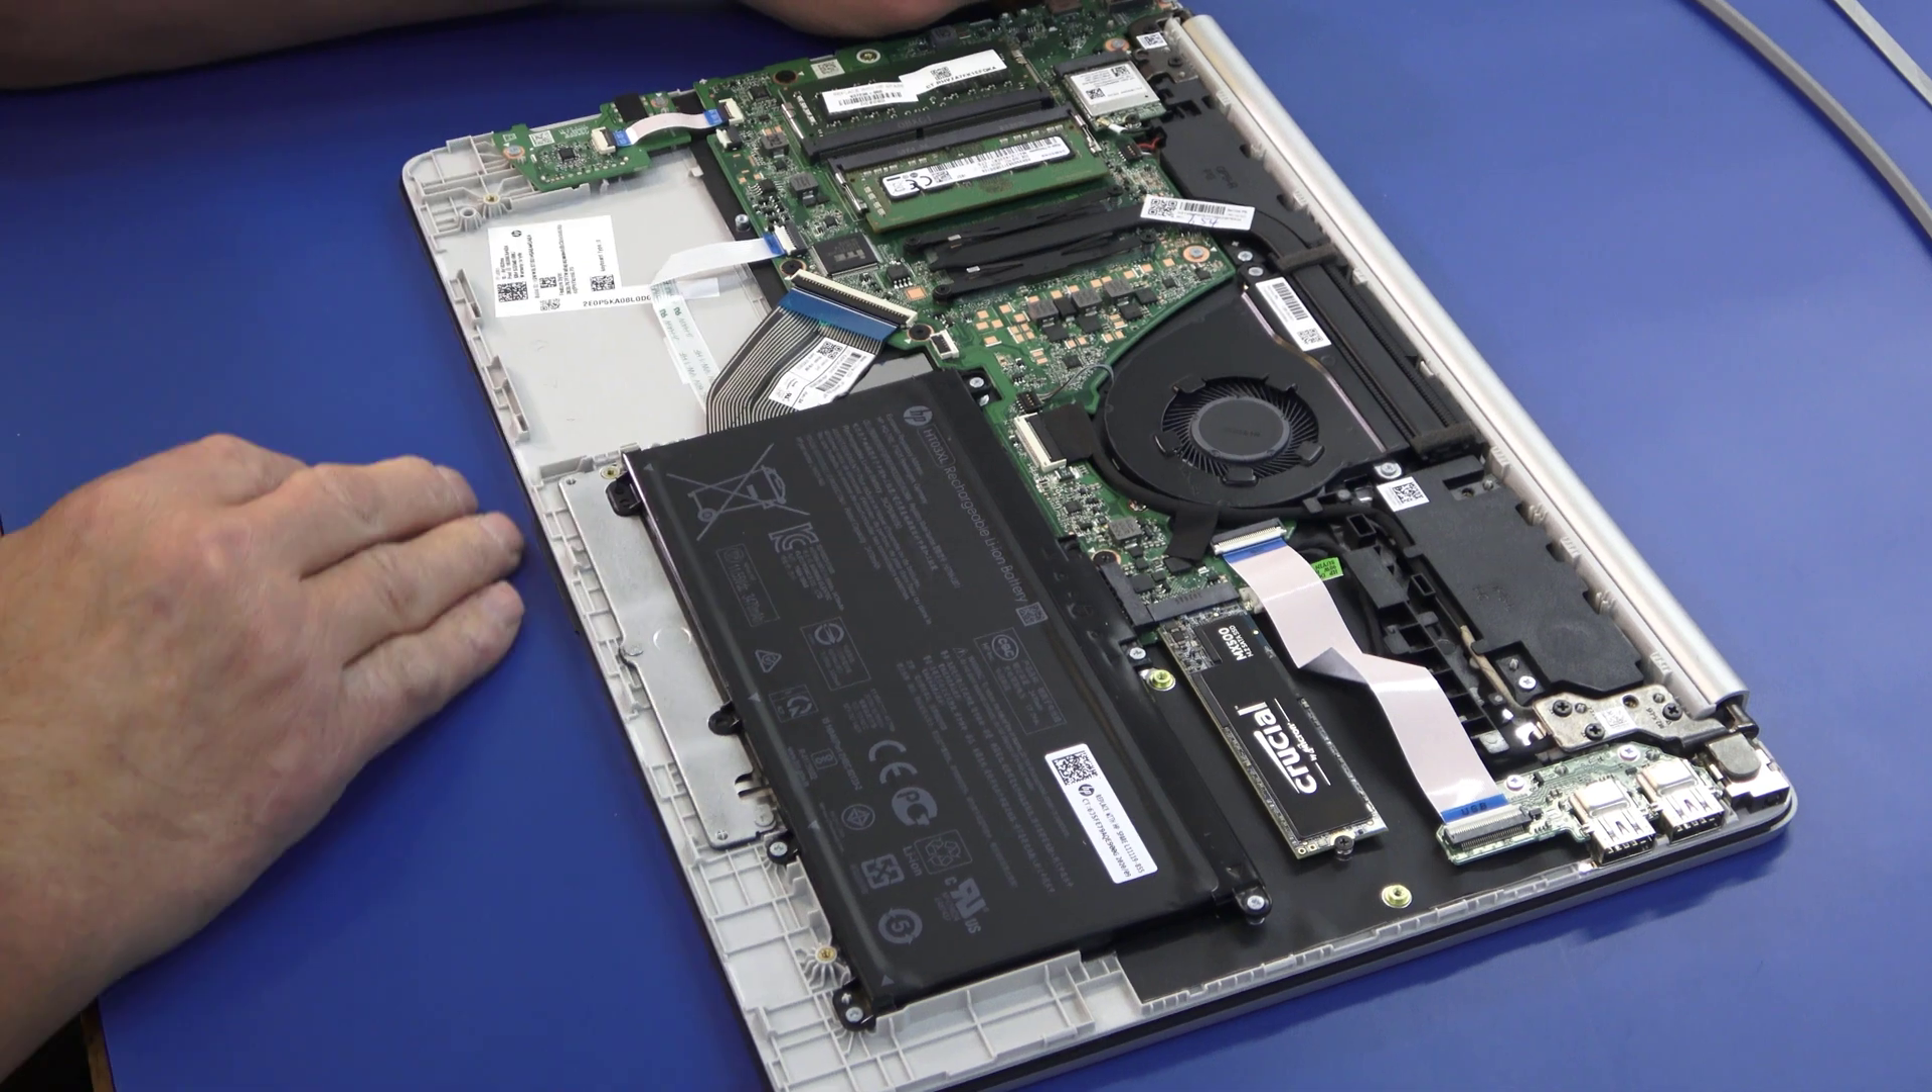We got our battery remounted. Our SSD and our RAM.